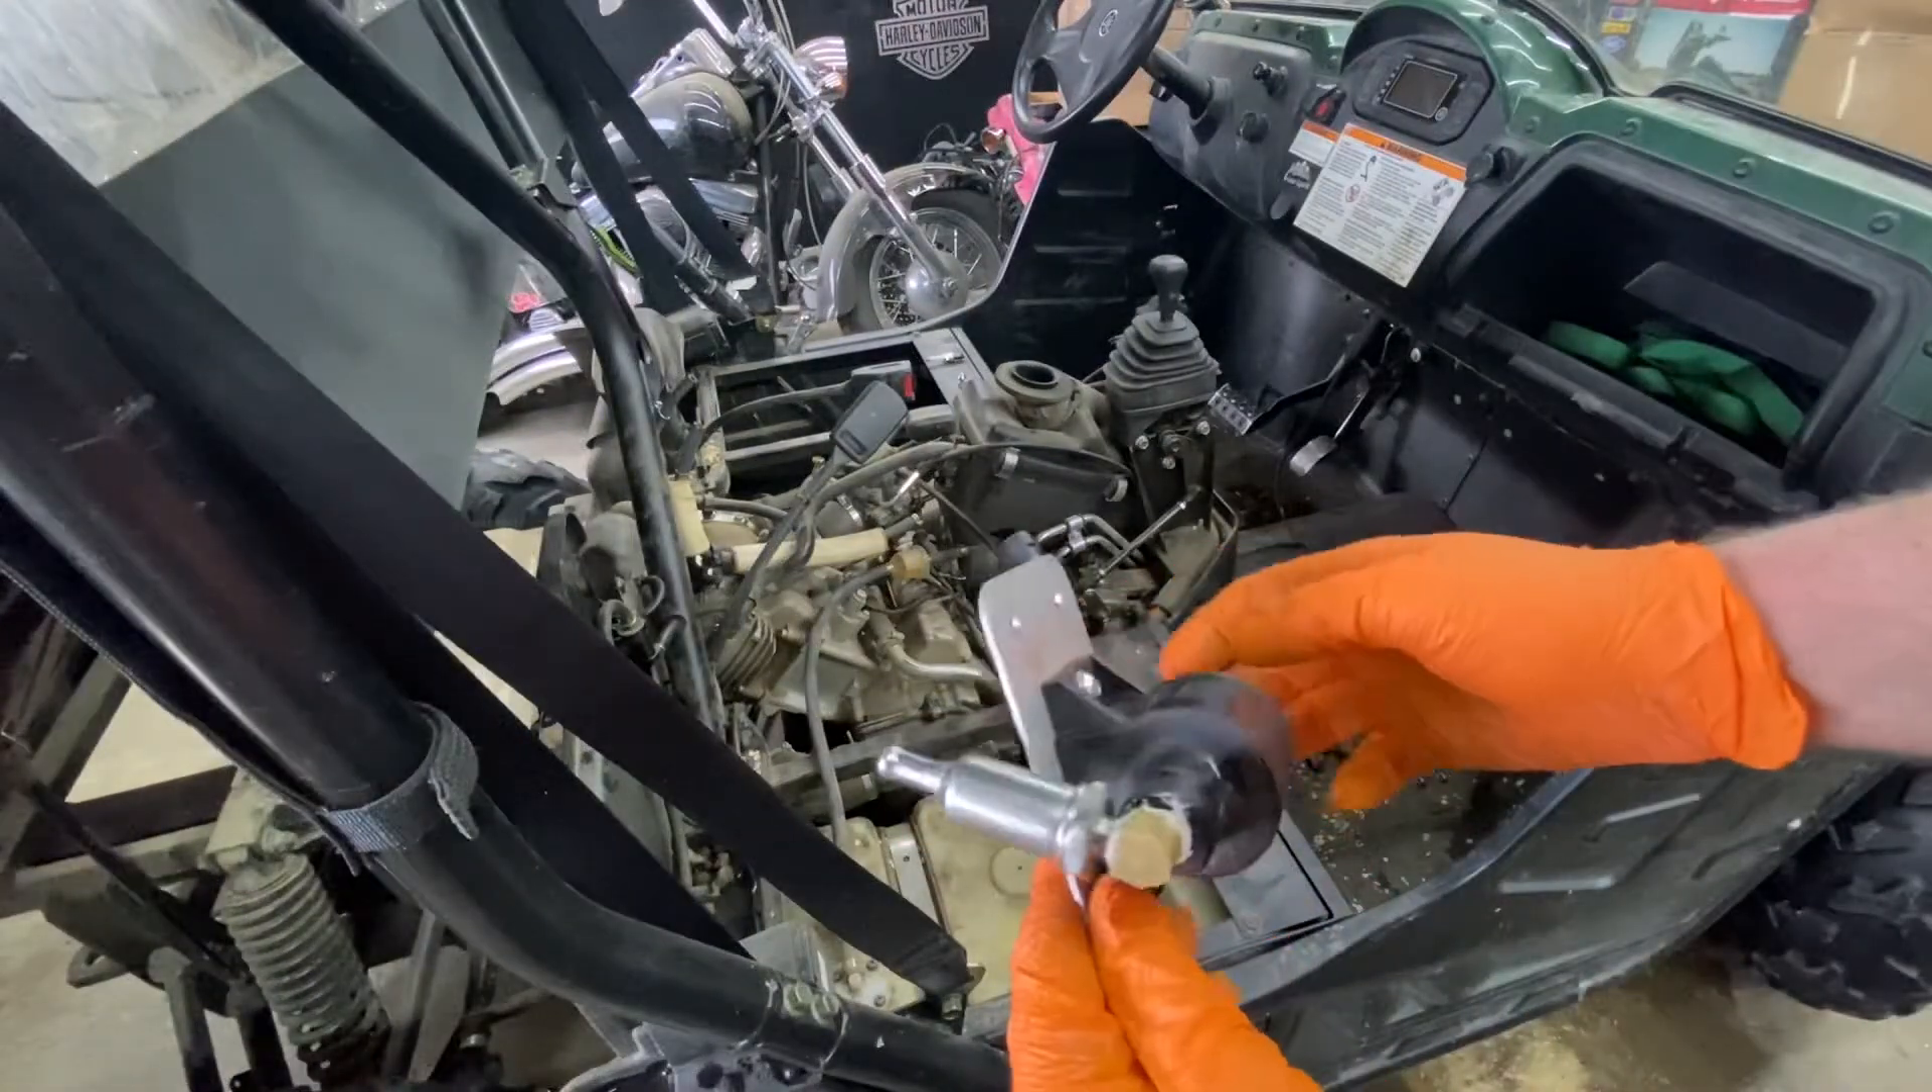We've got our fuel pump mounted to our plate this is what it should look like.